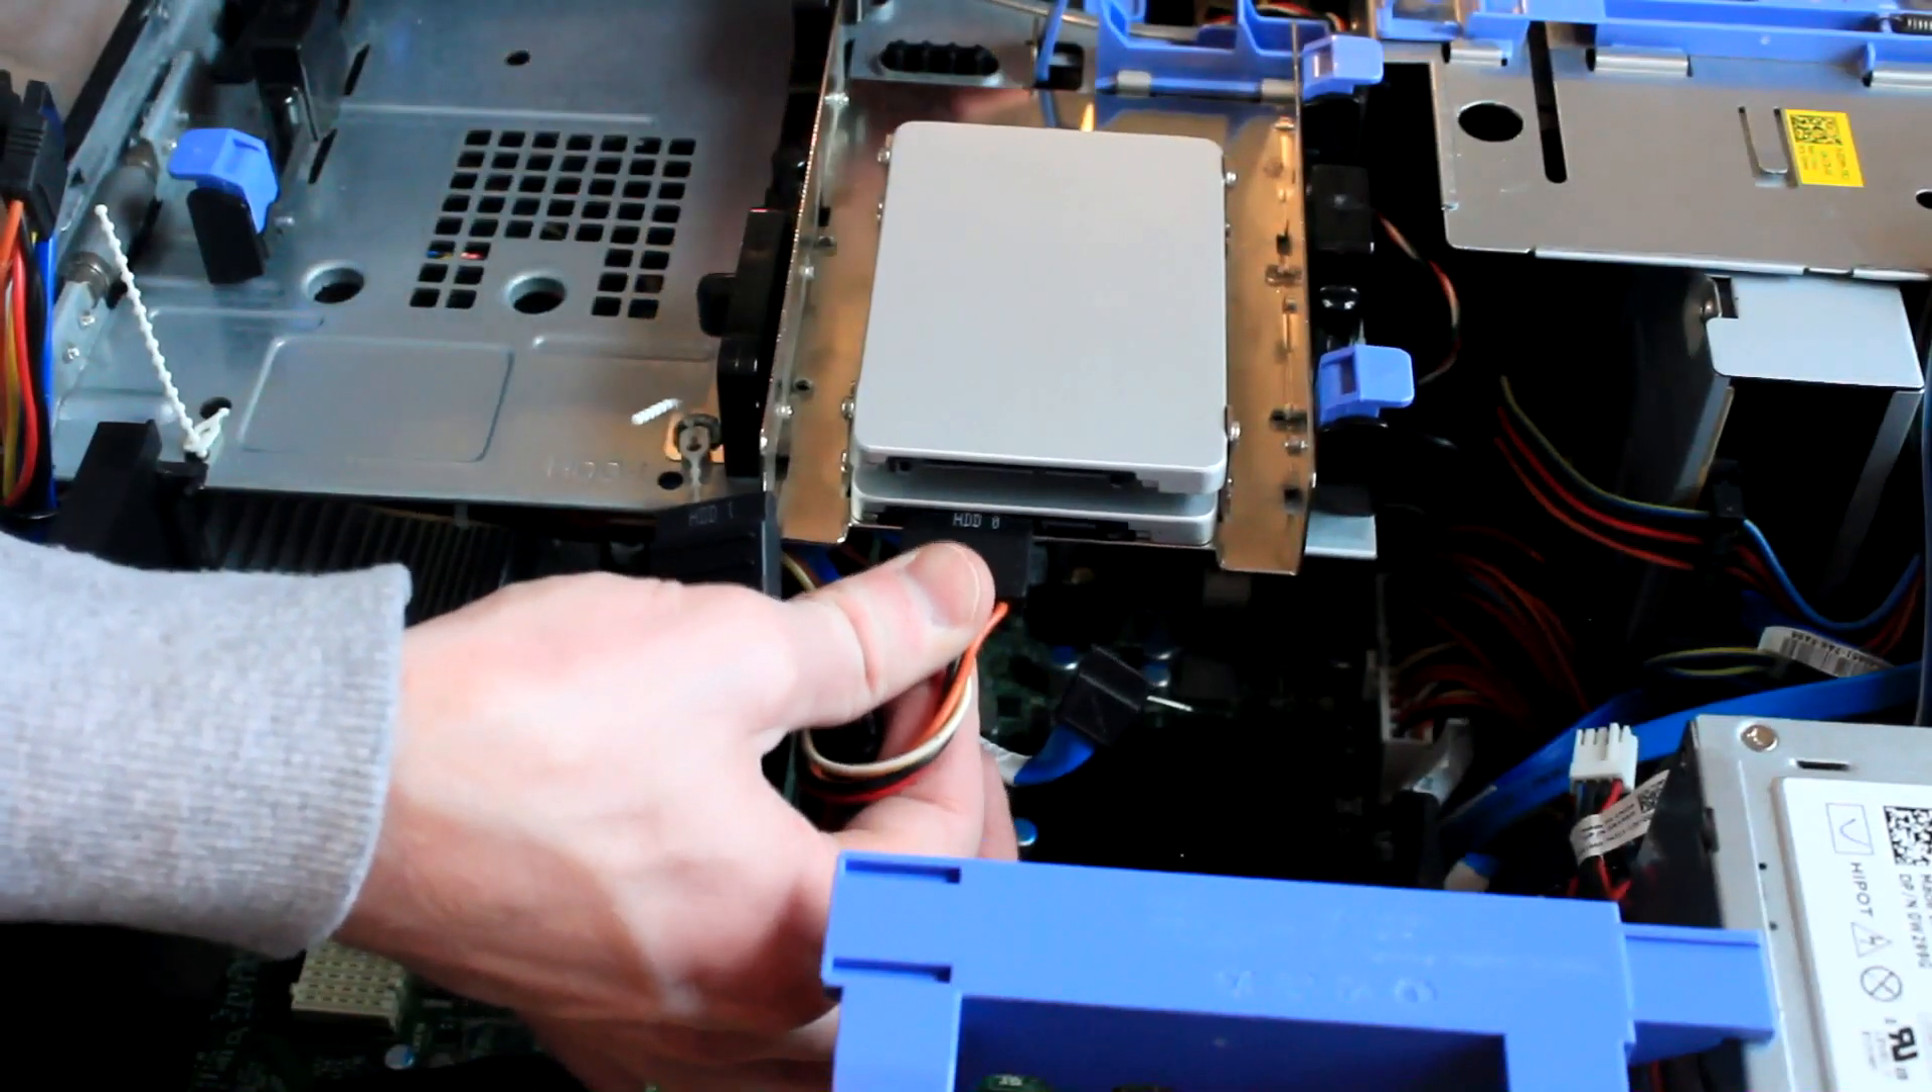We have now converted a single 3 .5 inch hard drive bay into a dual 2 .5 inch hard drive bay.